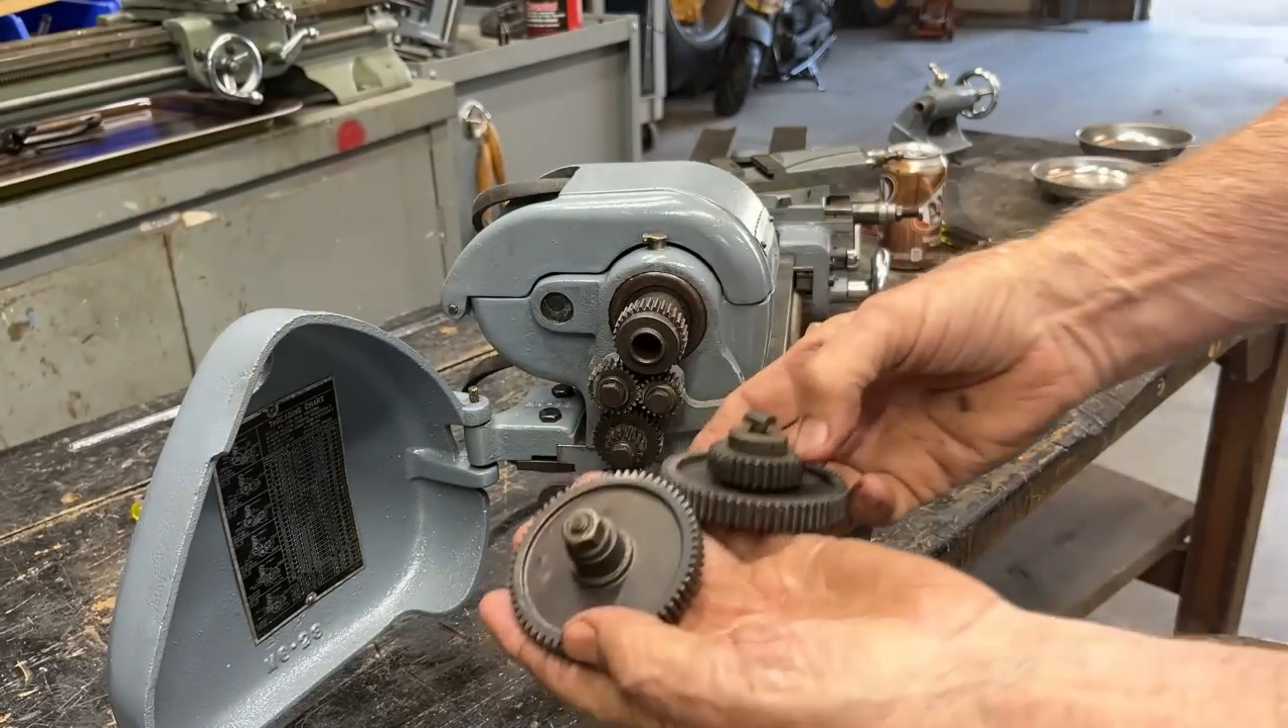All right, let's put the cover on. Now, I have not put these other gears on, nor do I intend to right now.